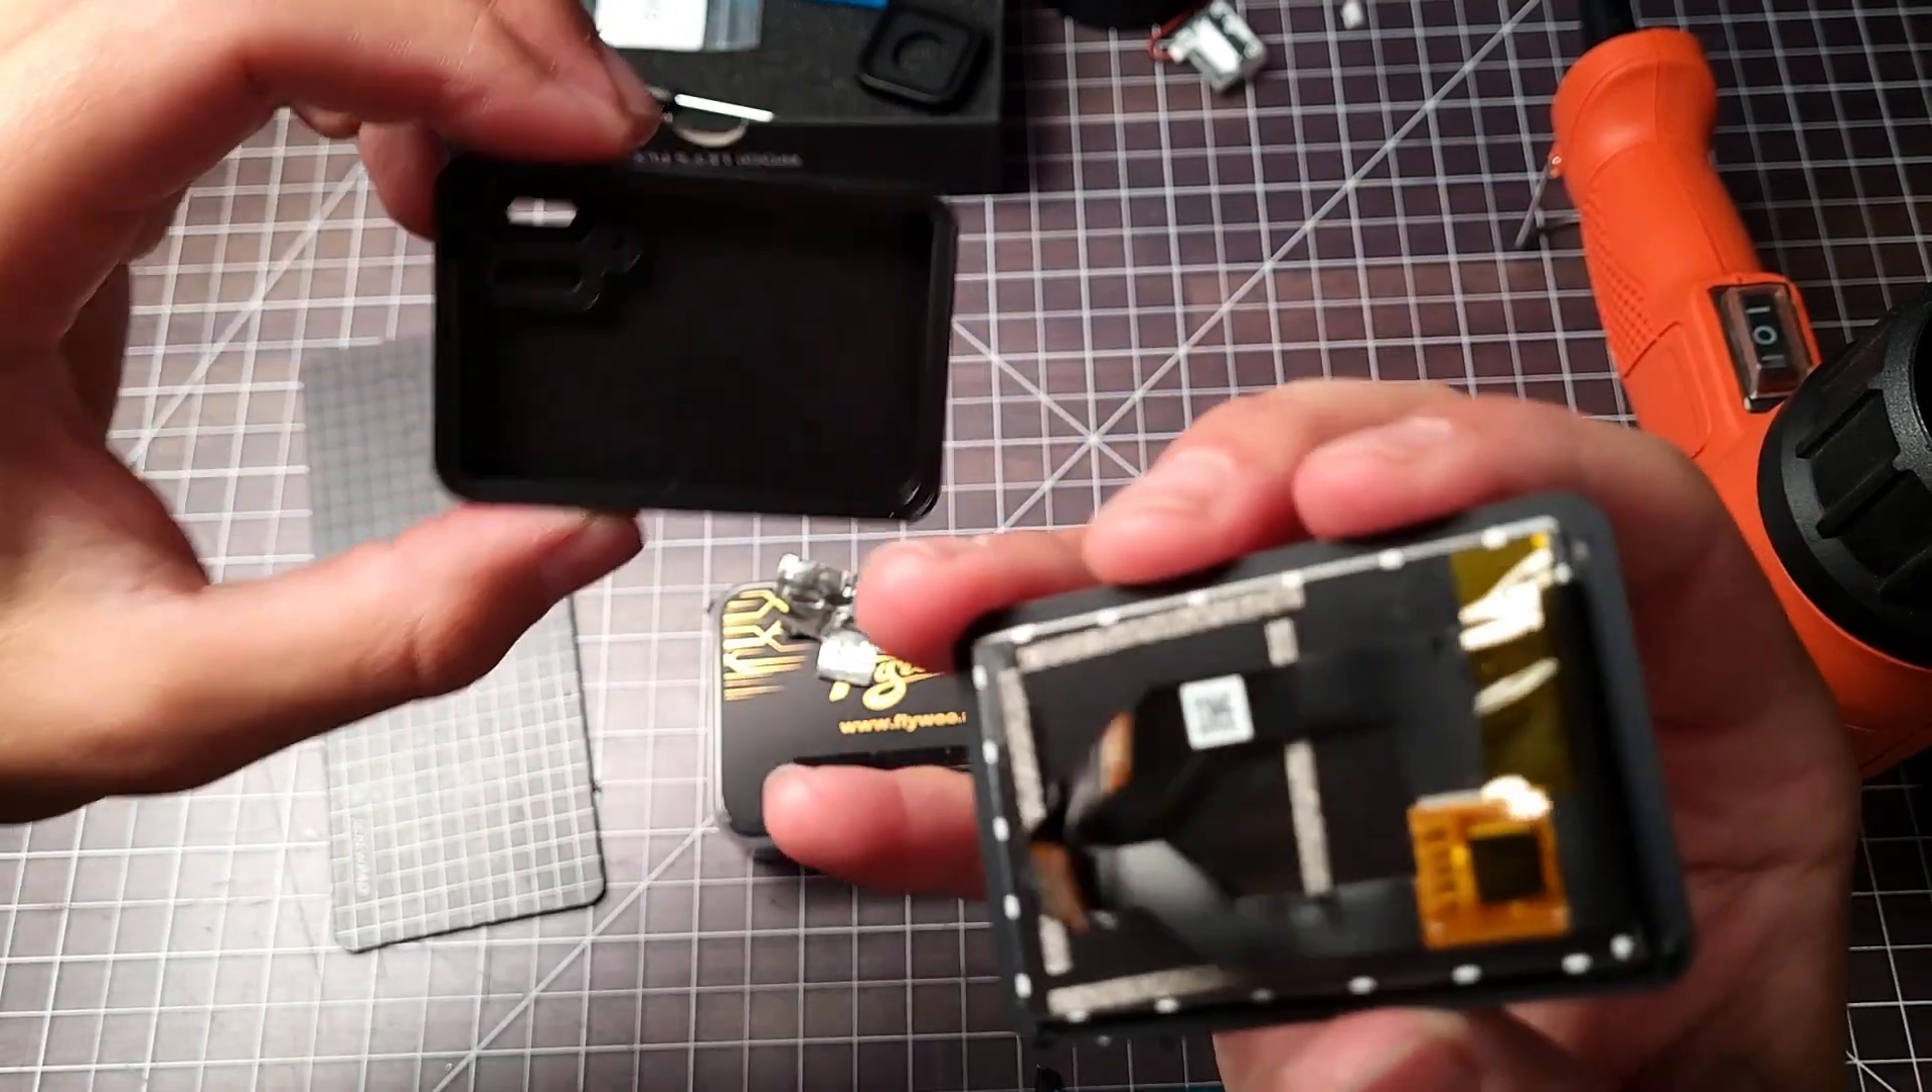And our screen has now been carefully removed and this should fit perfectly into the case.